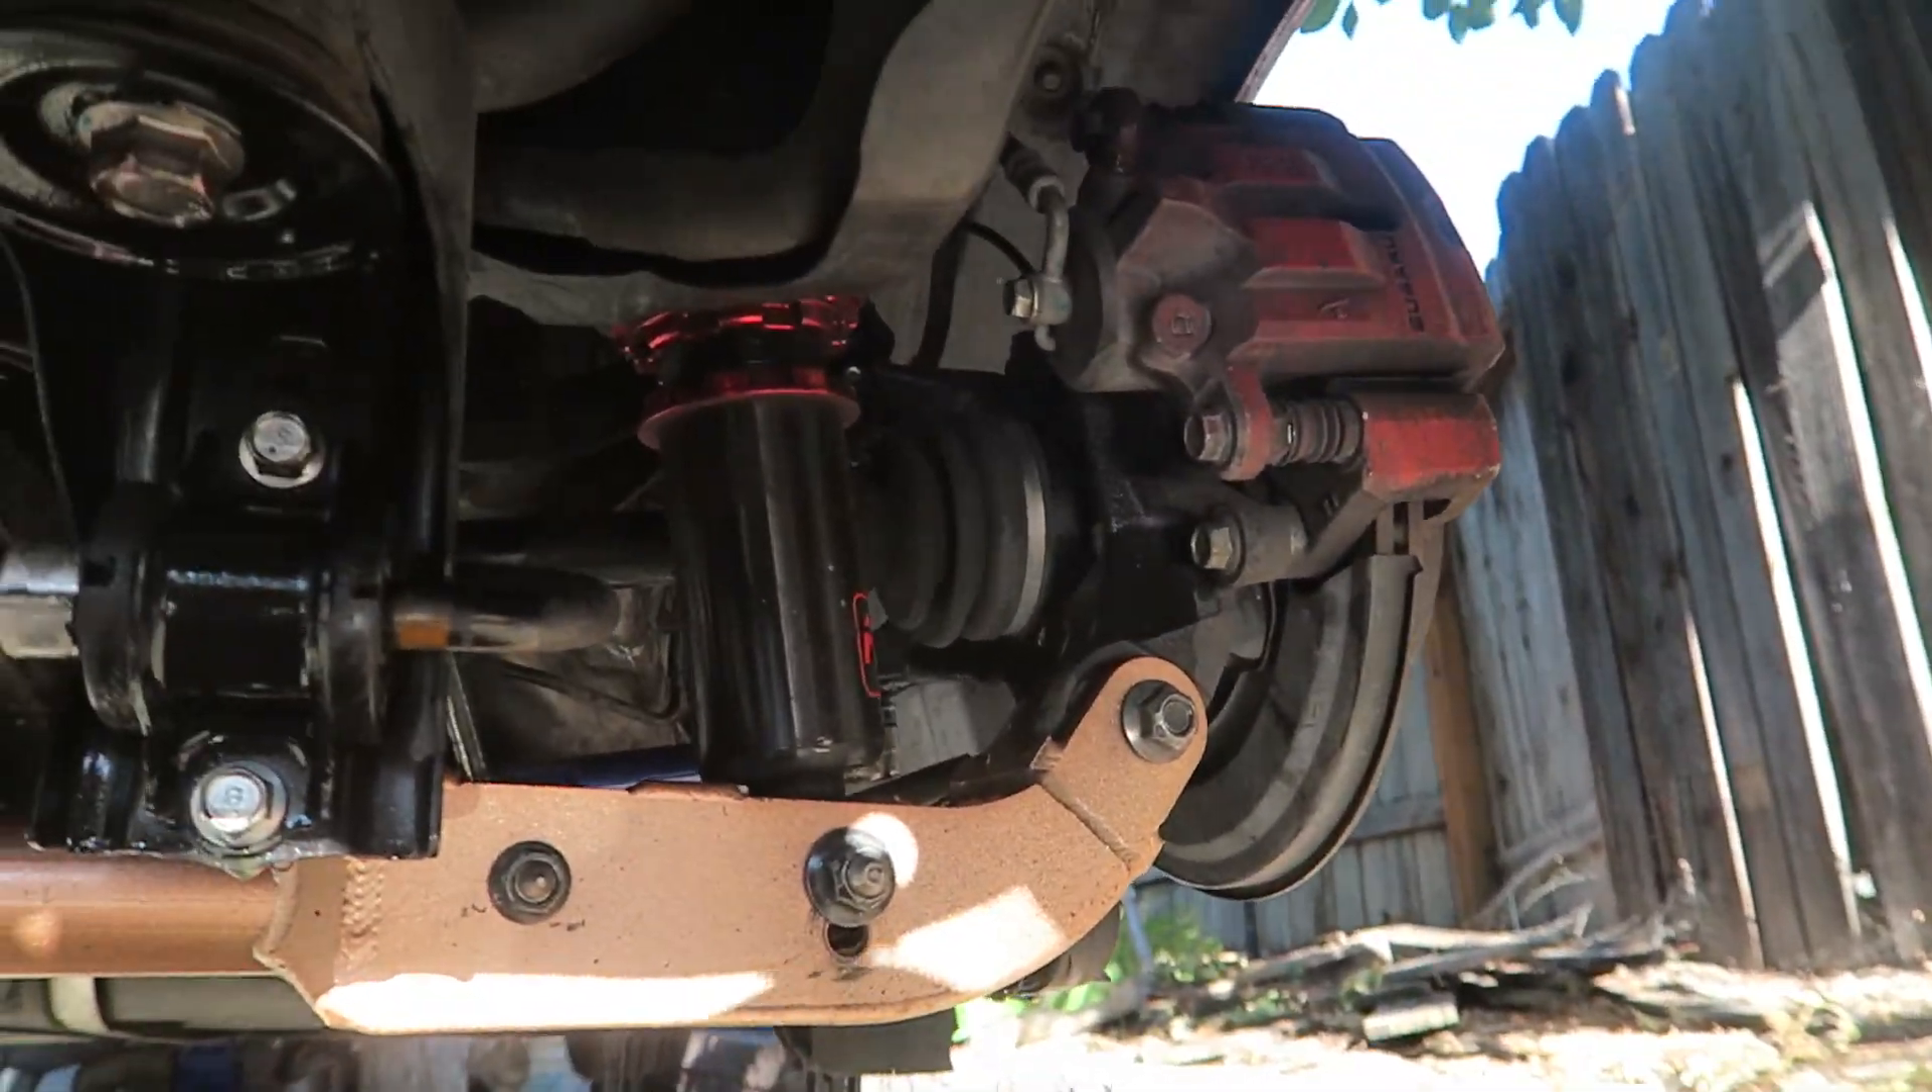So i've taken the wheels off.